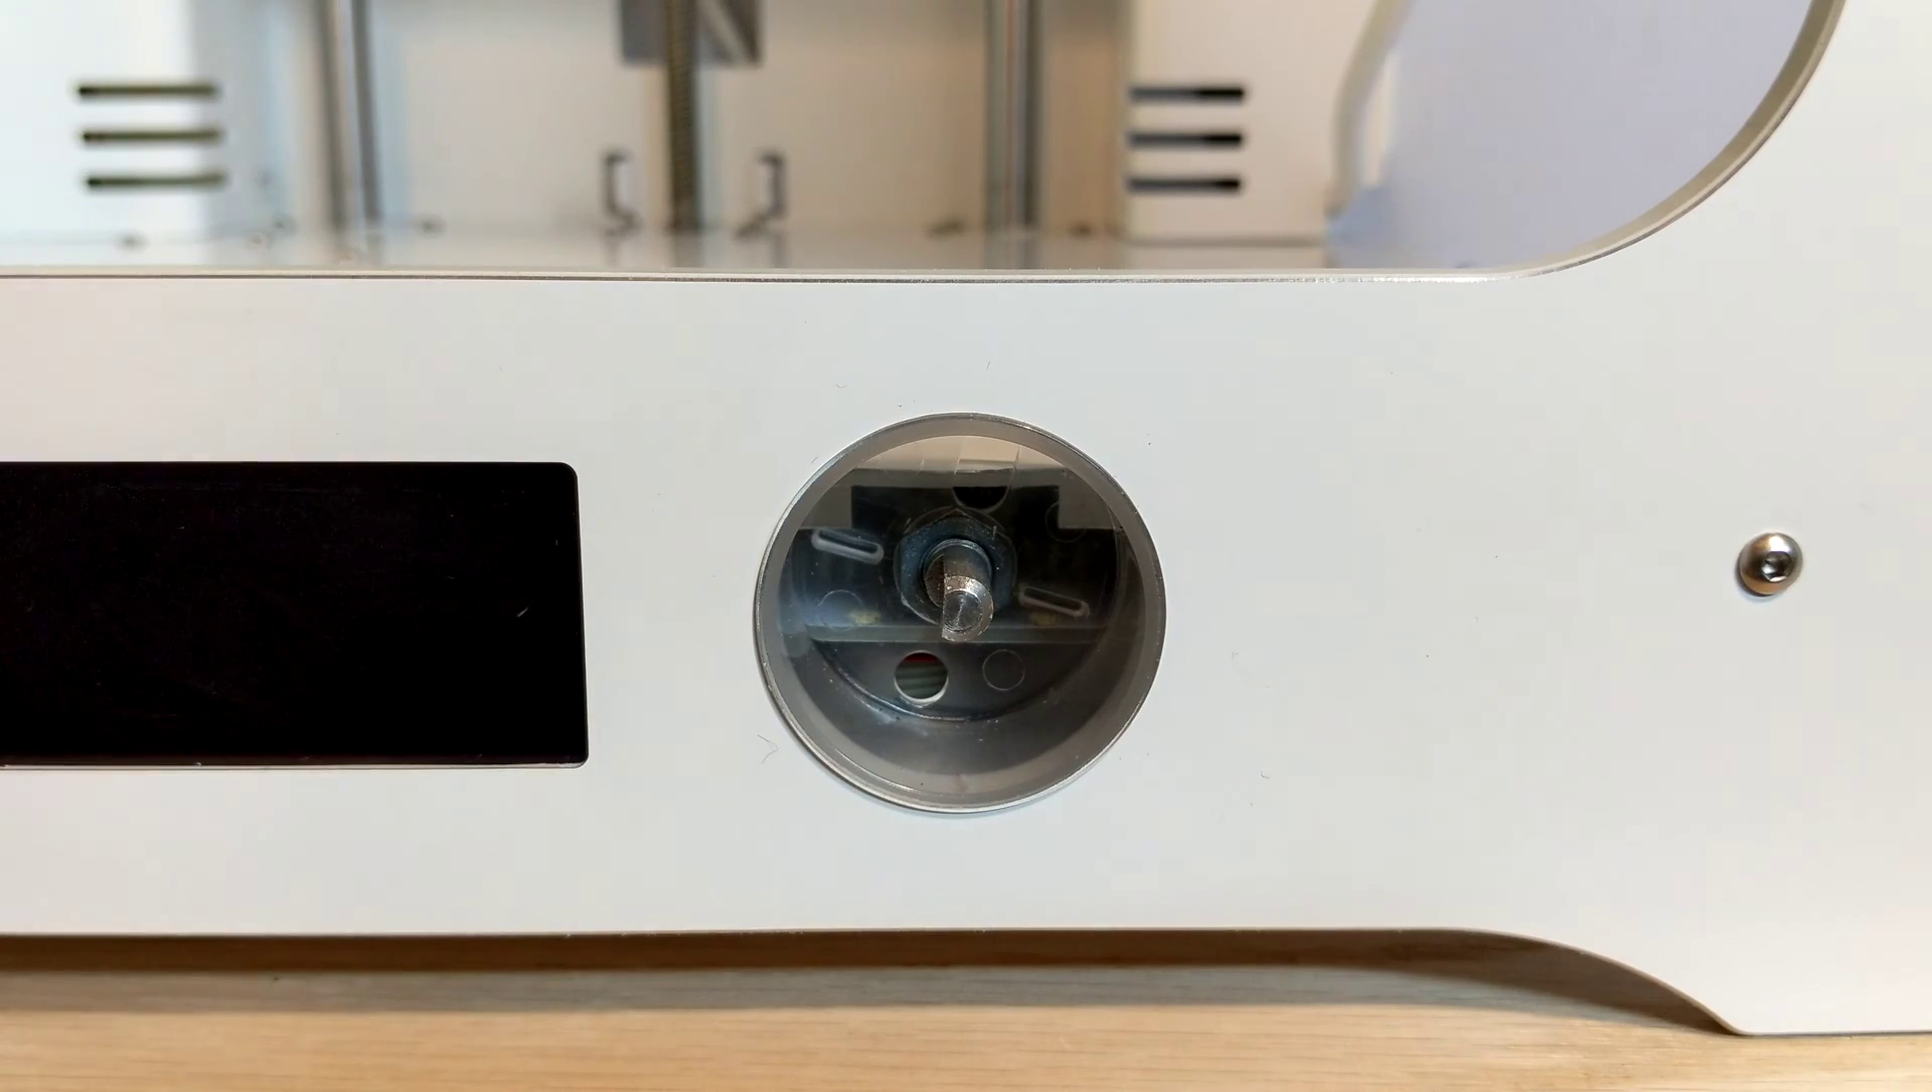Now that you got the knob out you need to get this plastic cover out.